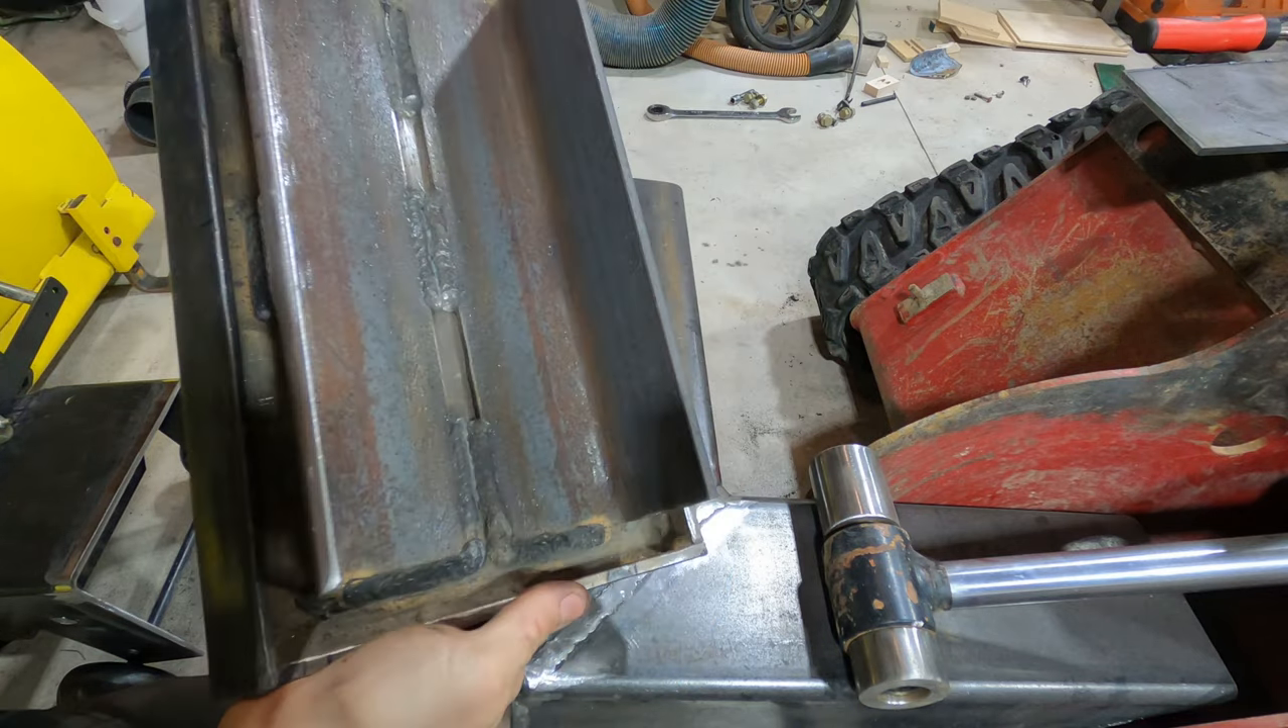This is how the part looks like now with the angles welded in place.